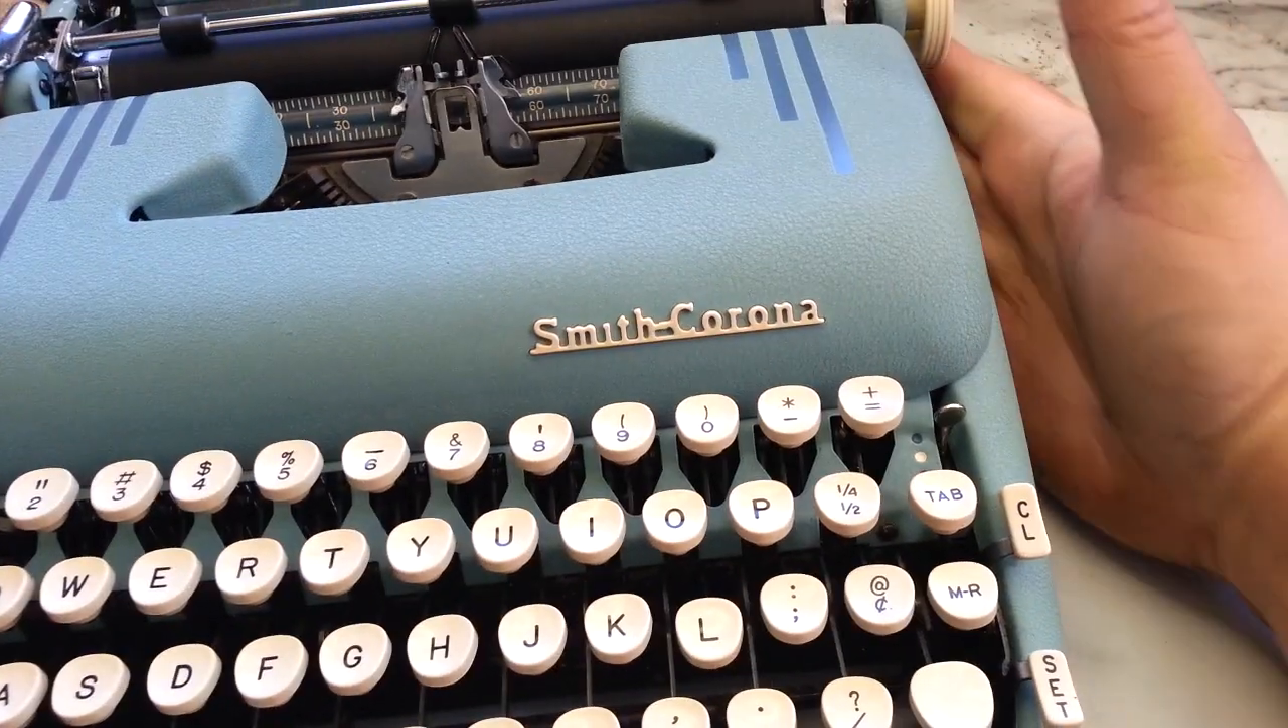Now we're going to look at this letter L here that is sitting lower on the keyboard than the rest of the keys.